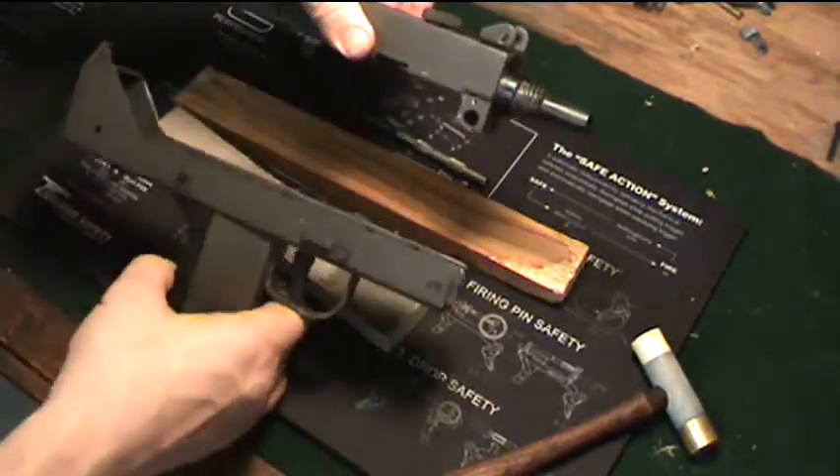Then you have your upper and lower receiver separated.